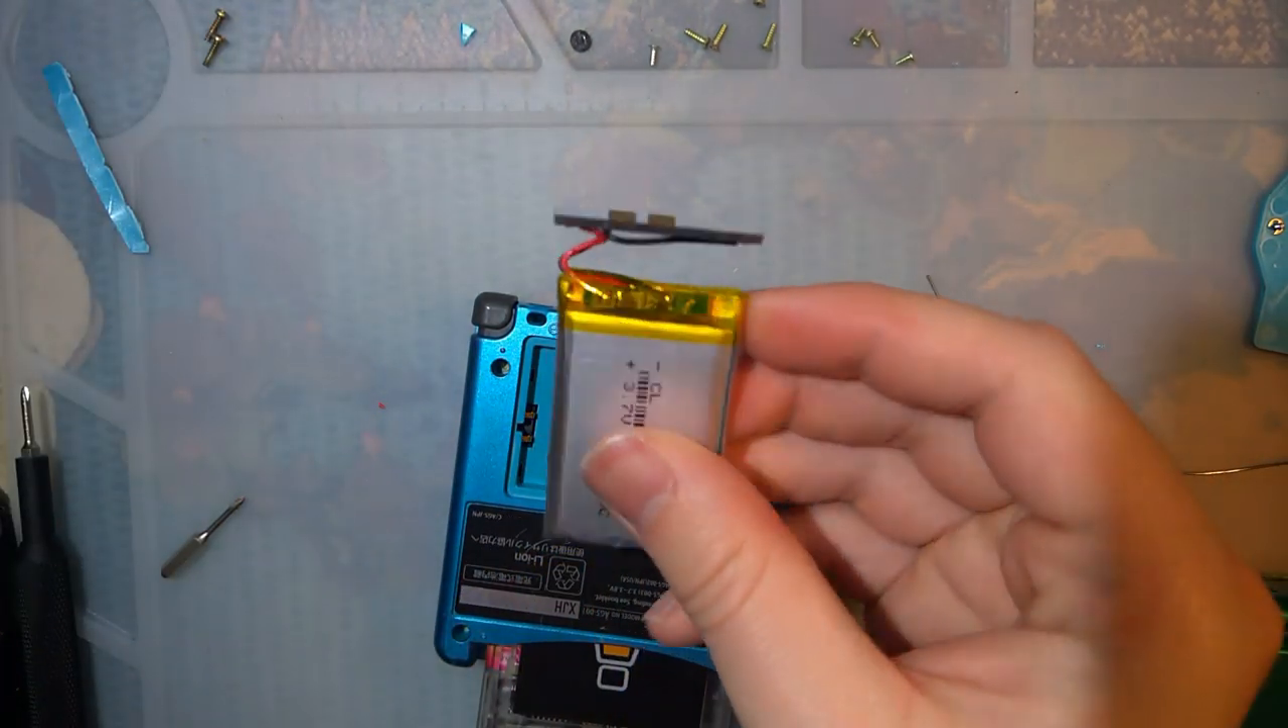Only thing left to do now is pop a battery in this thing.